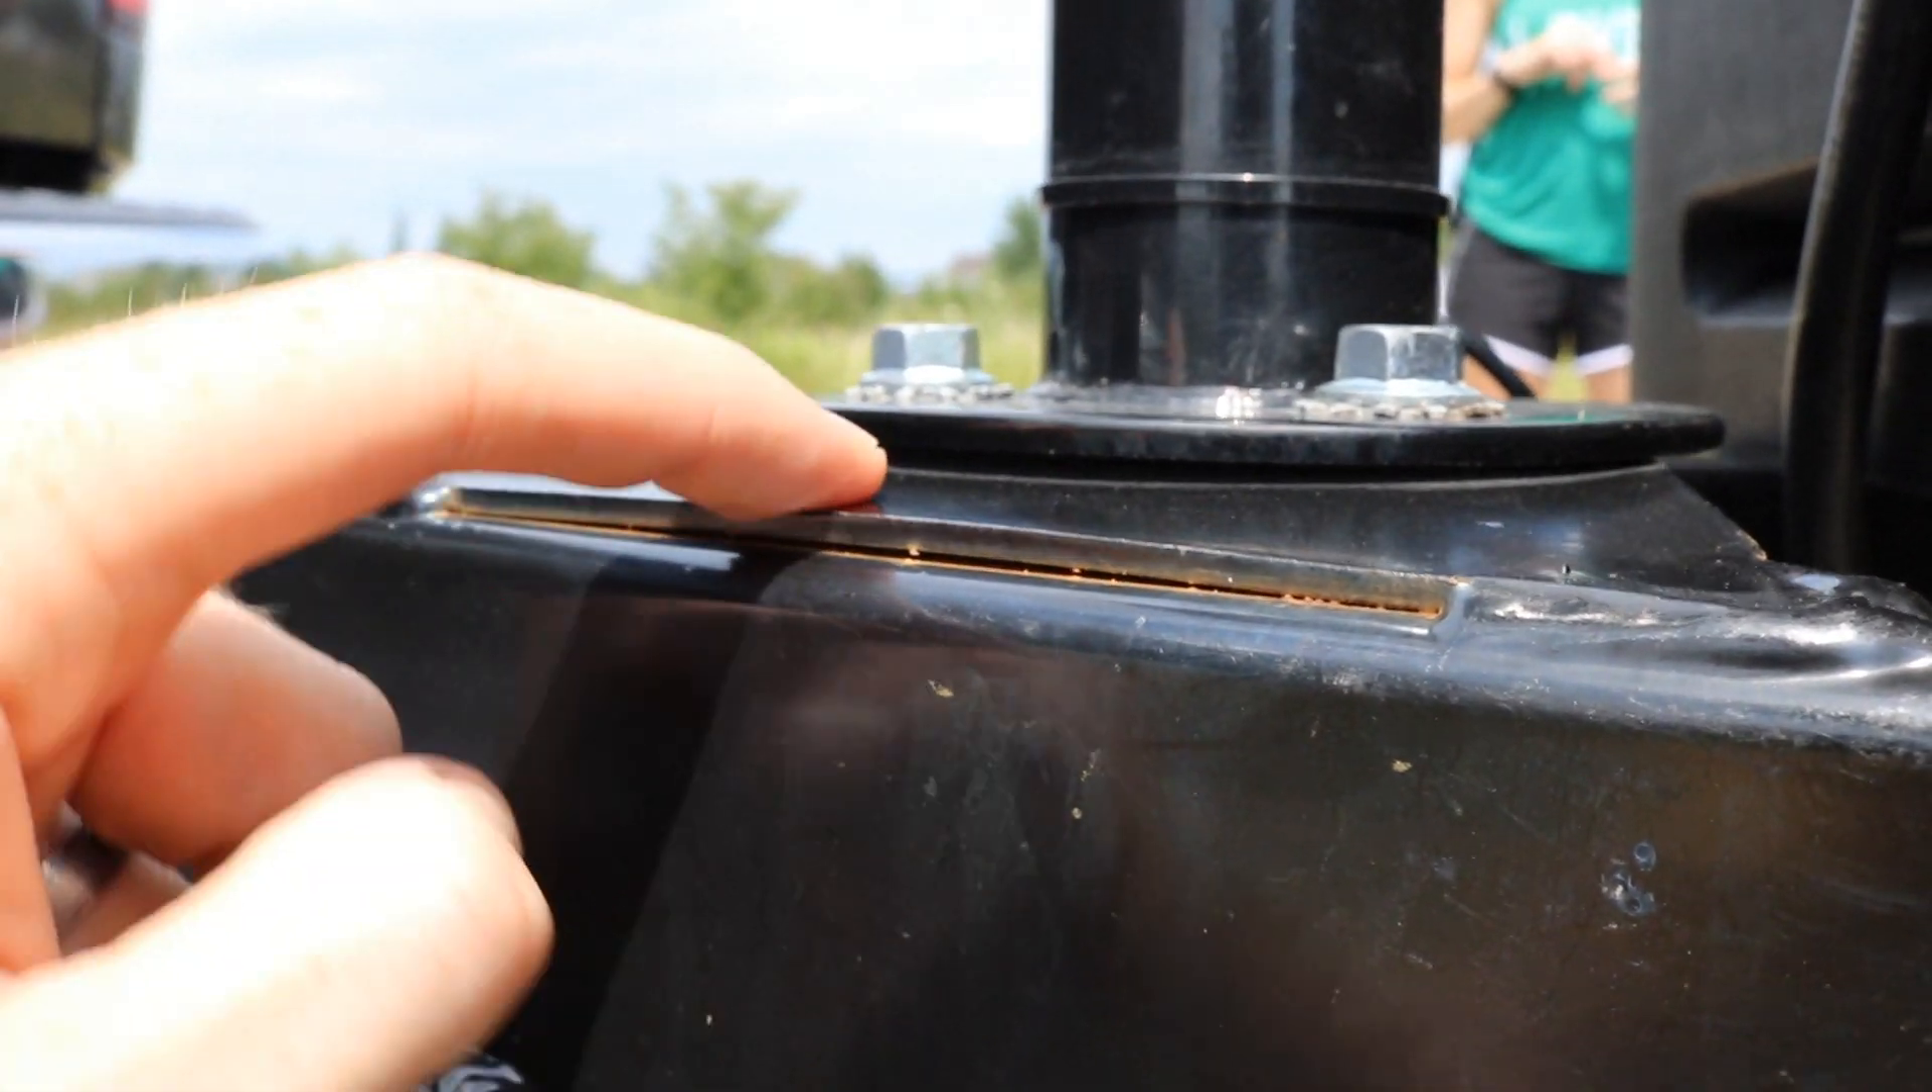I've got the weight on the tongue jack, which this camper does have a lot of tongue weight. But you can see, right here, there's a gap forming there.